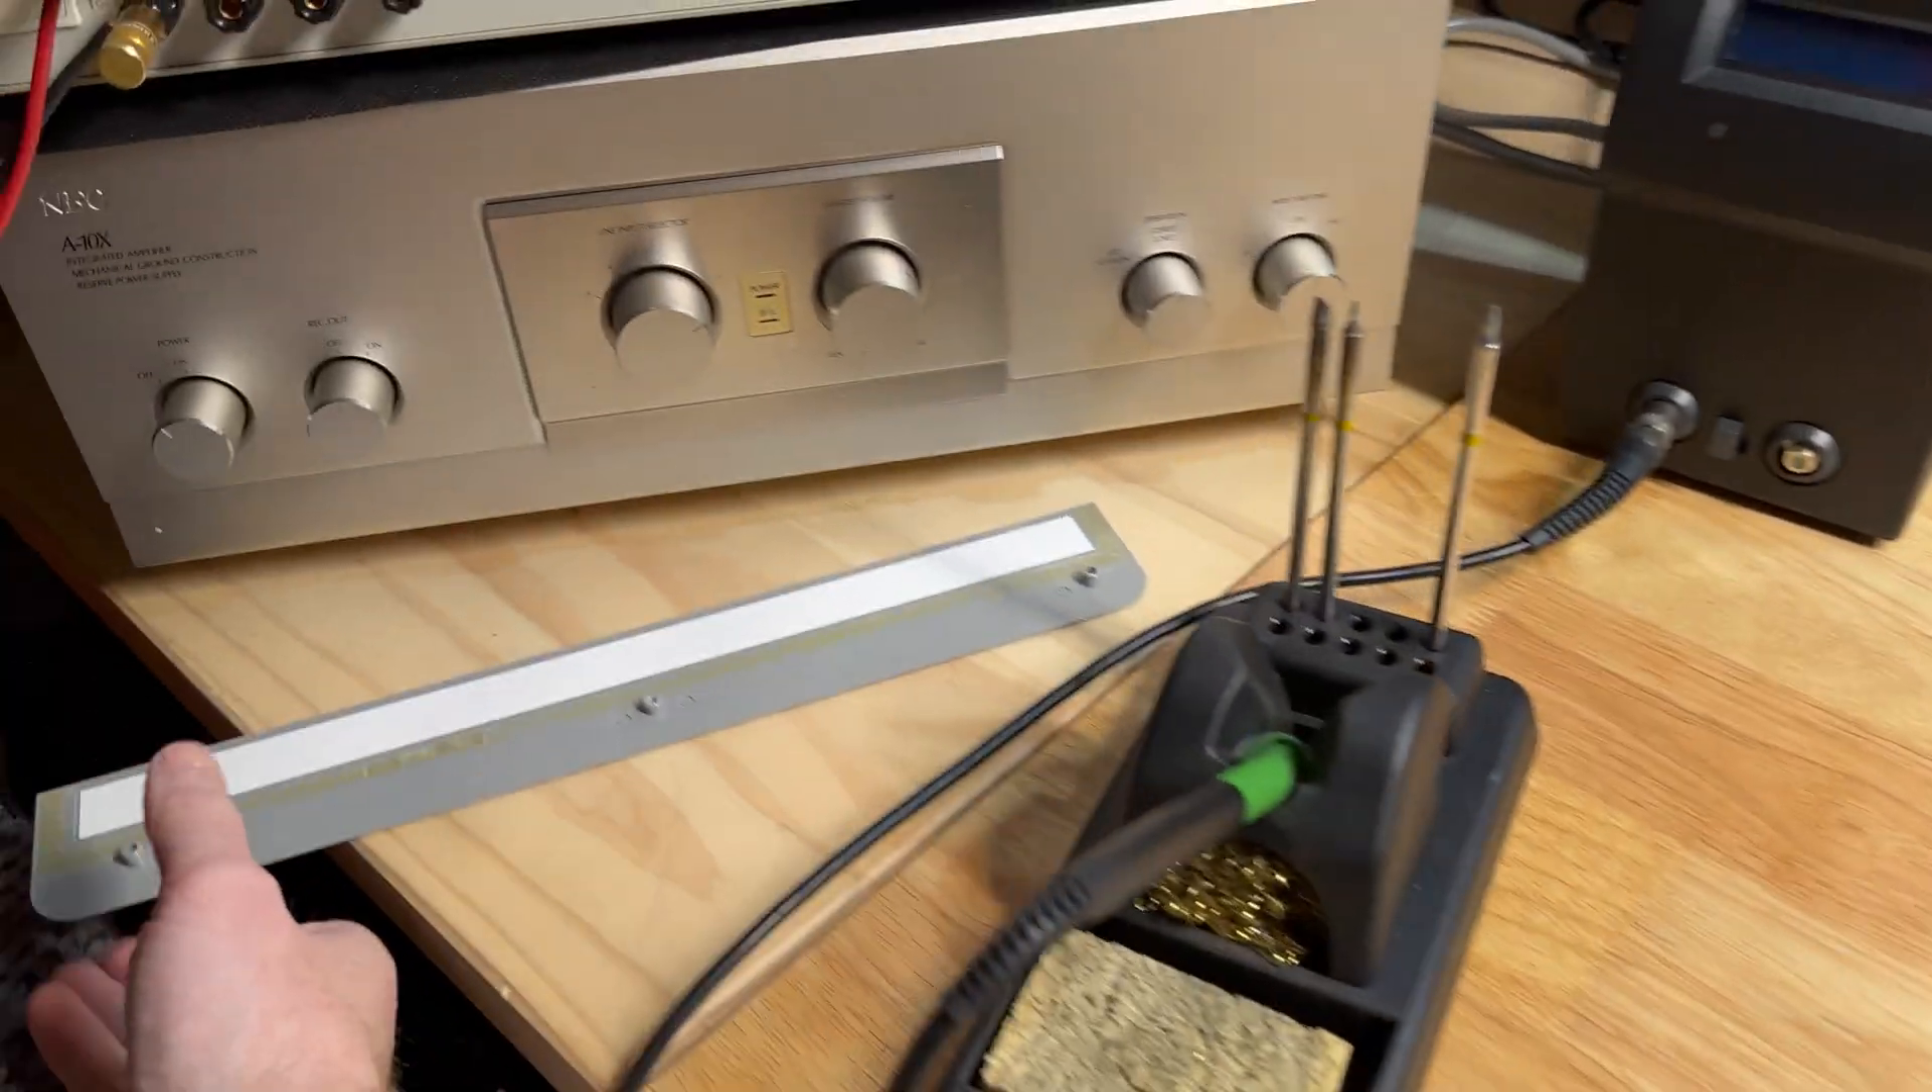But I have pulled off this white reference plate already.